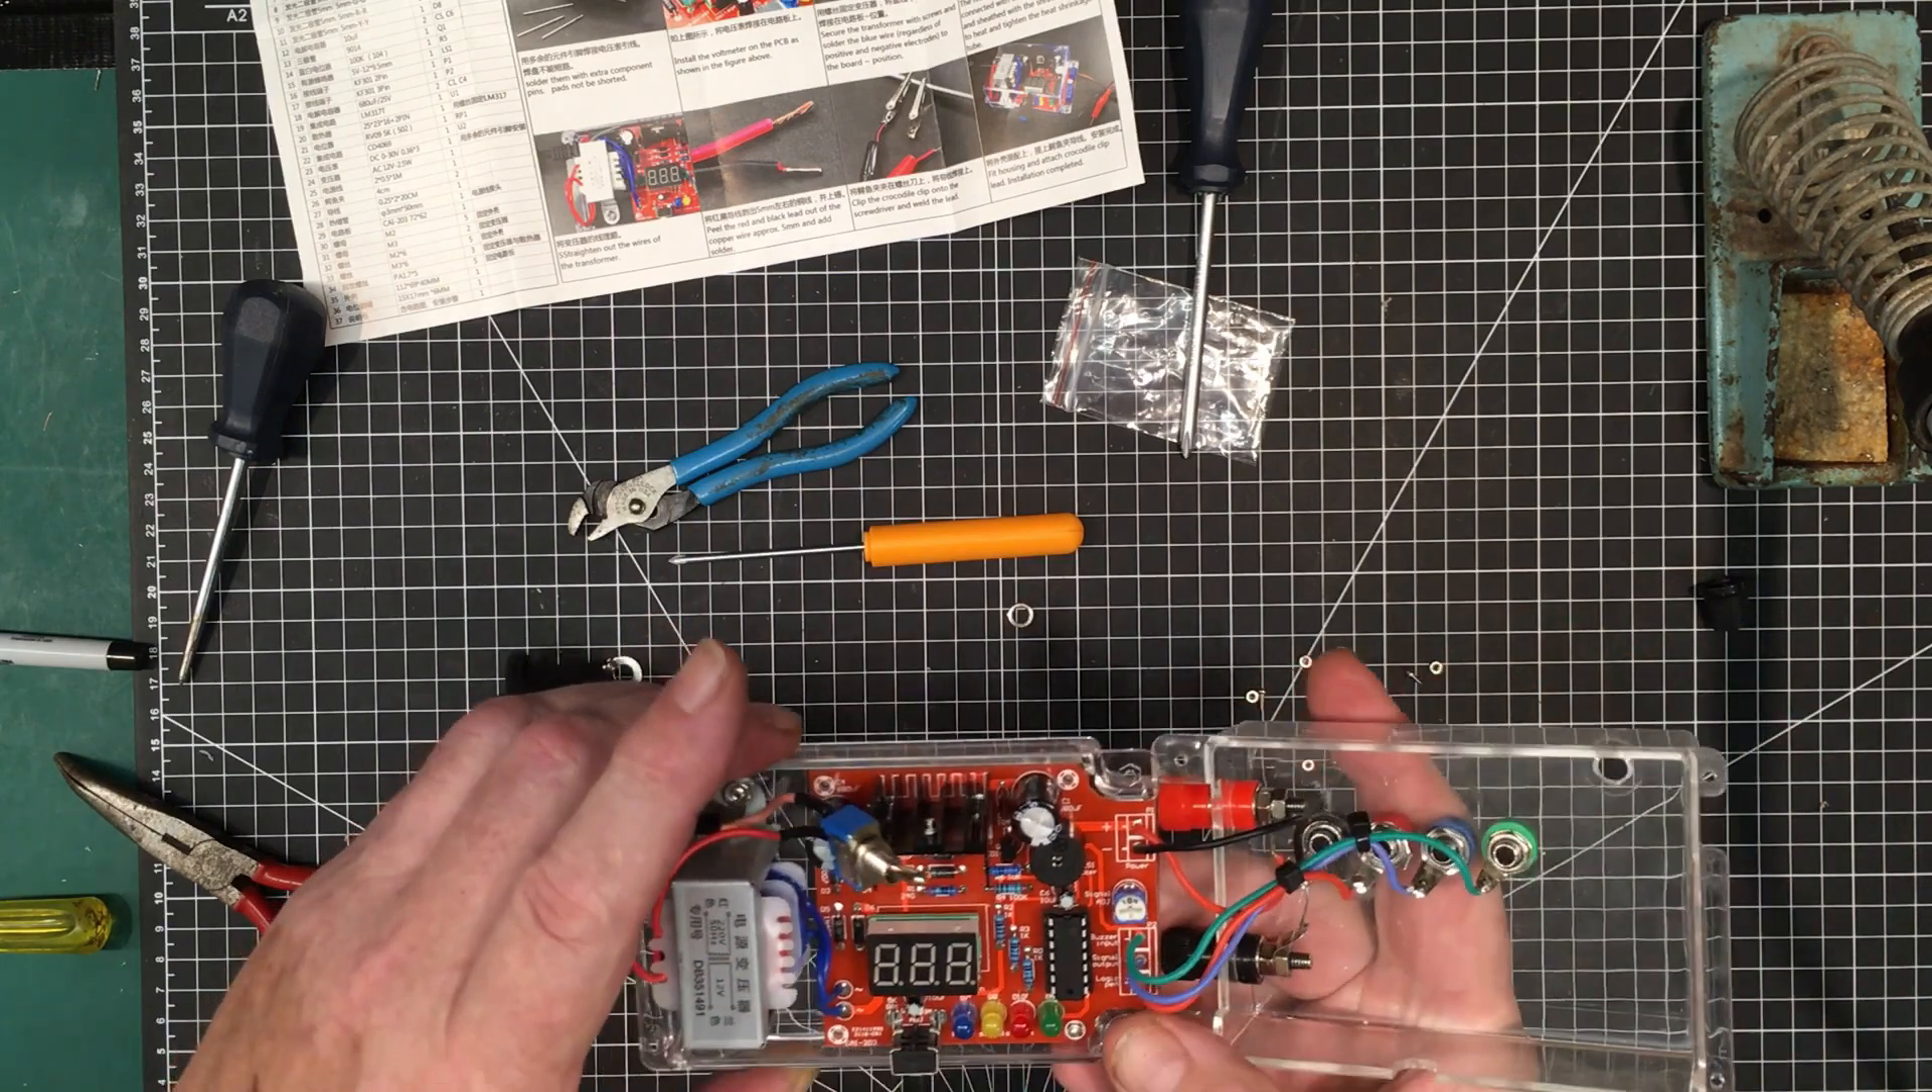Alright, we've got all the wiring that's done up here. Now all that remains to be done is the final assembly.